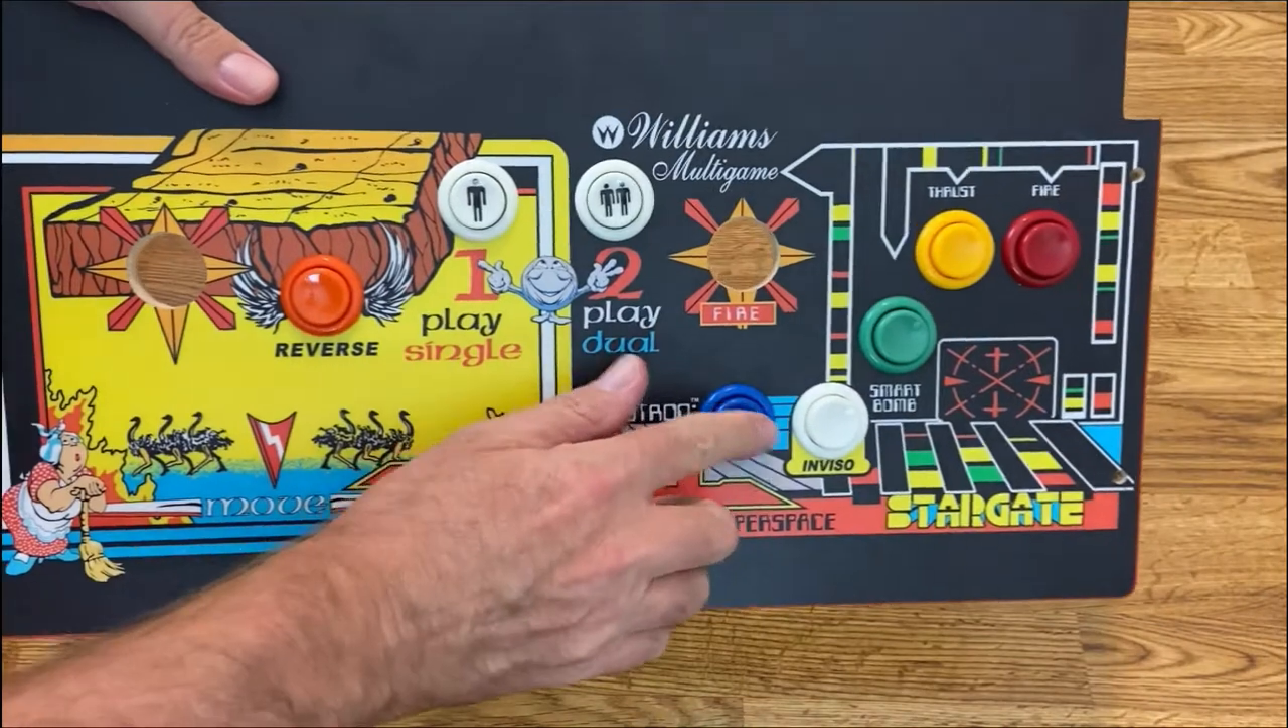Okay I'm now finished attaching the buttons on here looks pretty good.